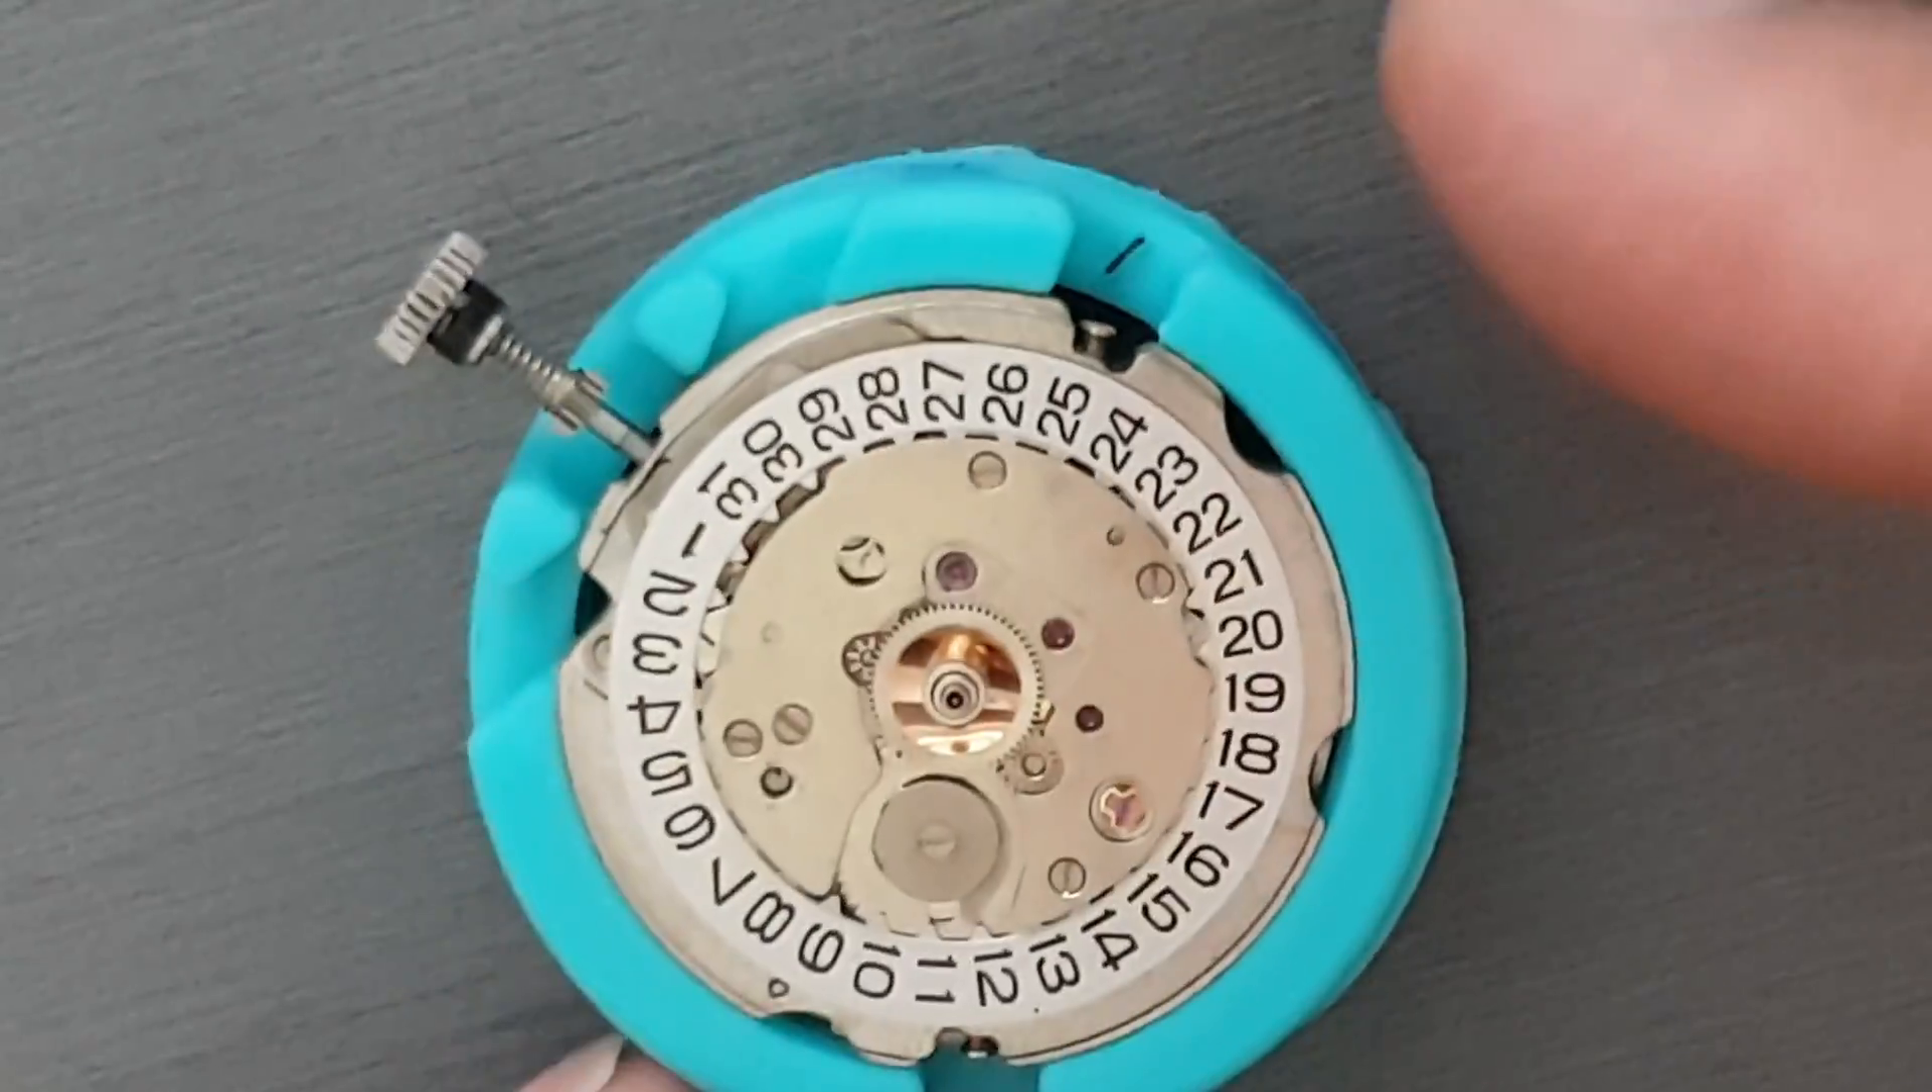Alright, so we've got the movement out now and I've taken the dial off off camera because I don't want to risk damaging it really.